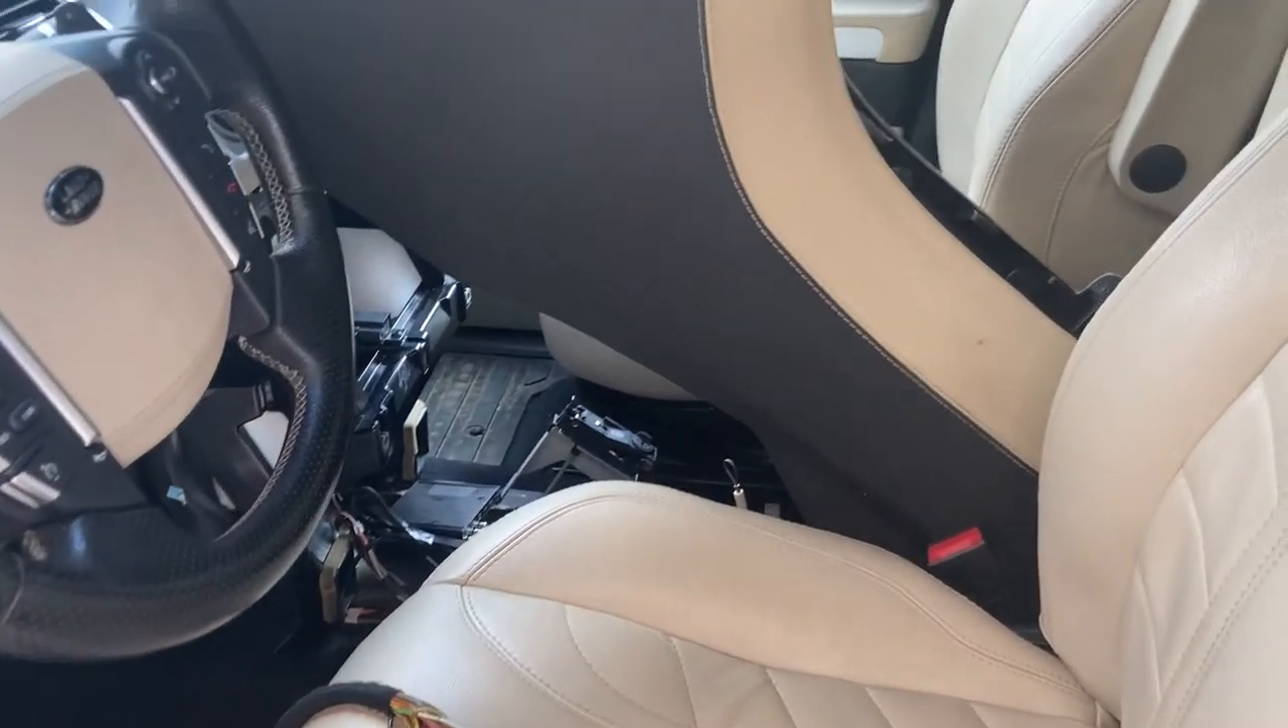Lo and behold I have partially removed the center console now it looks this way.